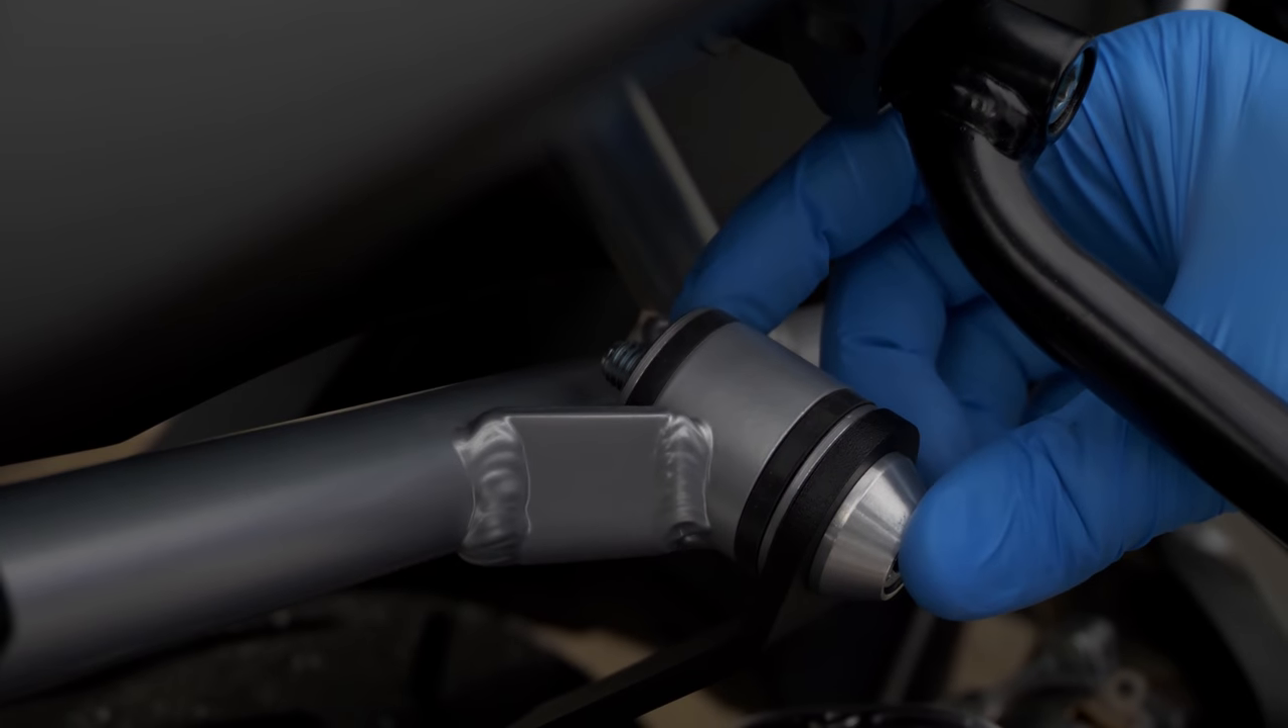If you look on the back side you can see a little bit of the screw here hanging out.